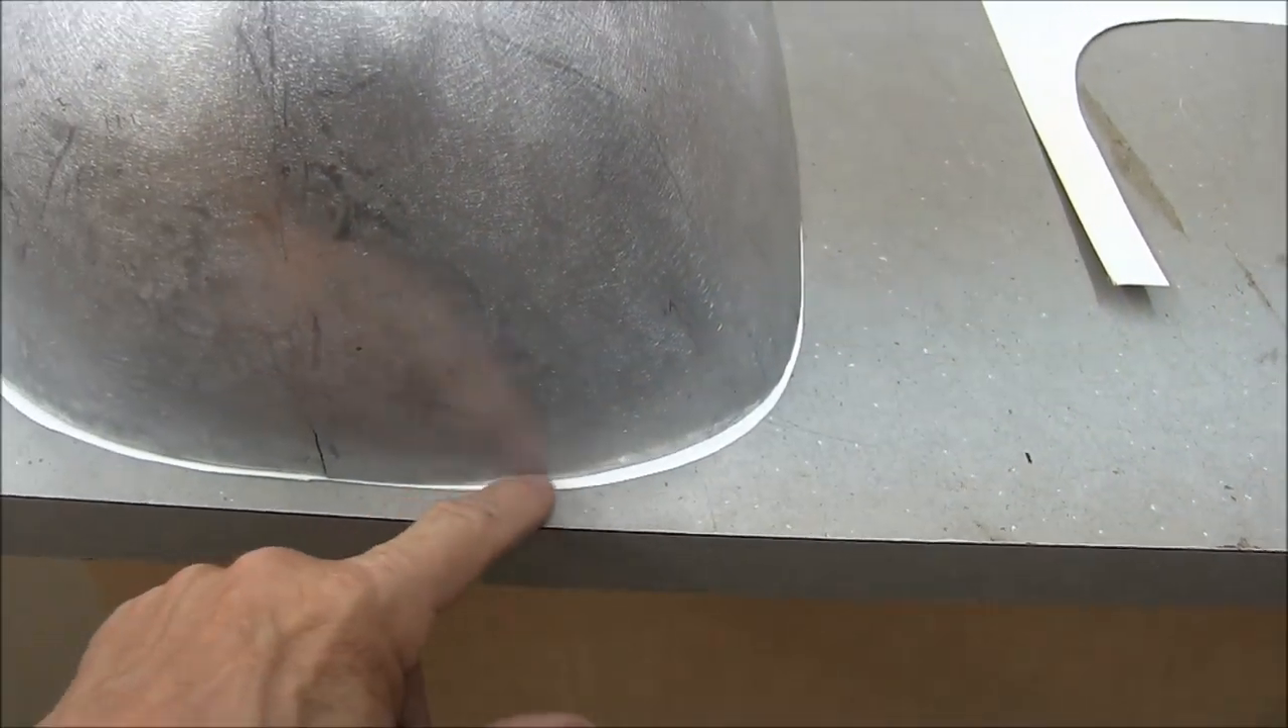So, I made a pattern off the nose of the car. So, I could lay this nose piece over it. And, uh, it does need a little bit of work. The shape's just not quite right.